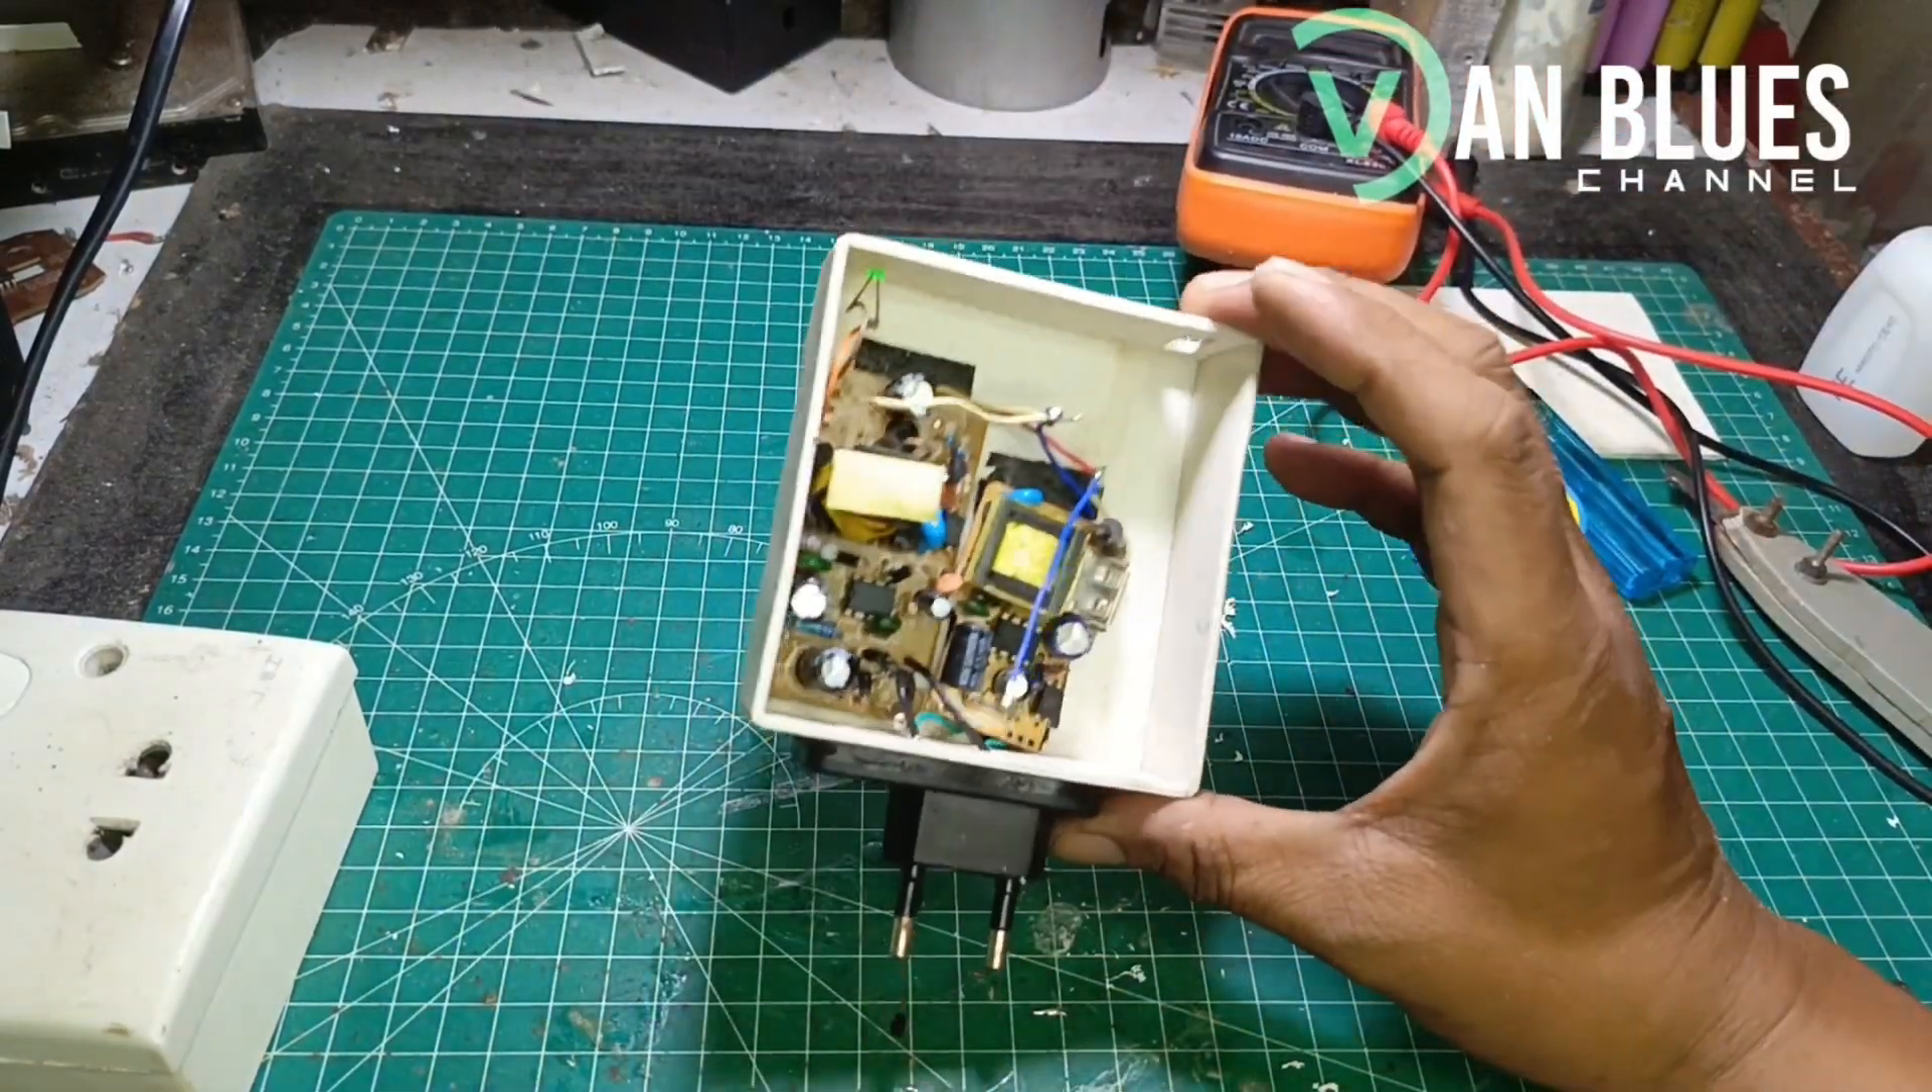Oke jadi rangkaiannya sudah saya pasang seperti ini.